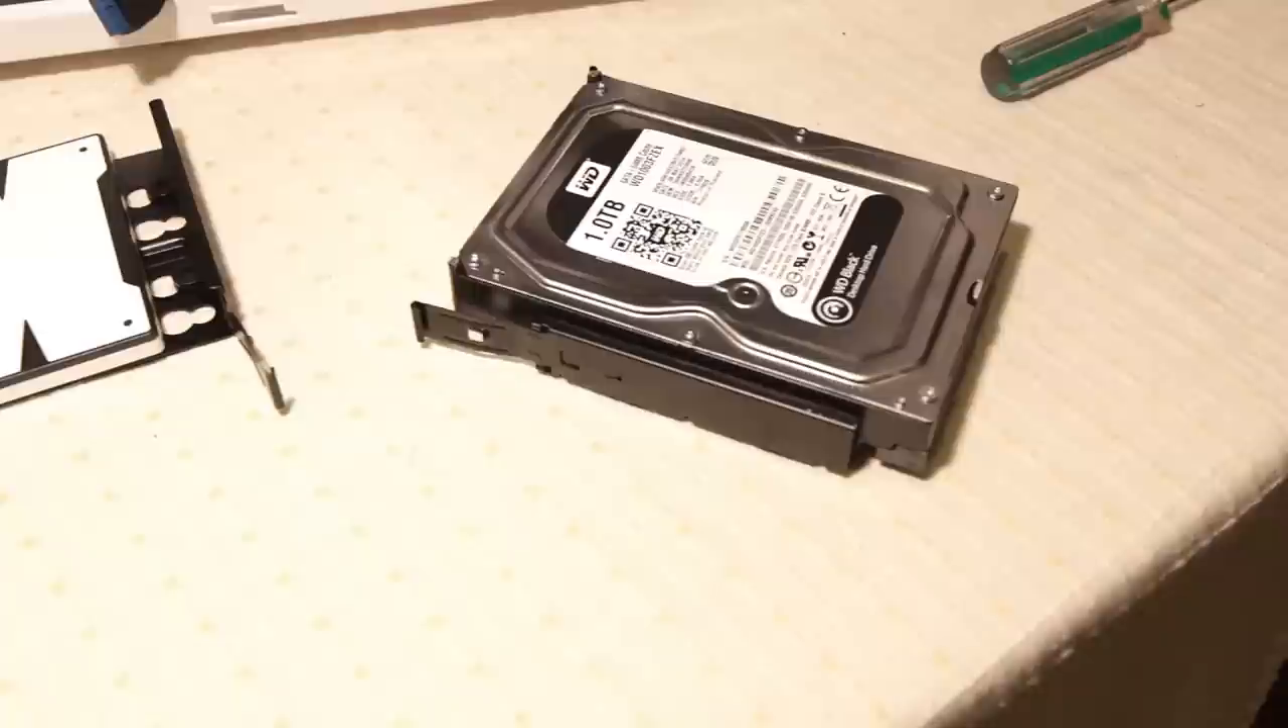So that's the hard drives in their little slots.